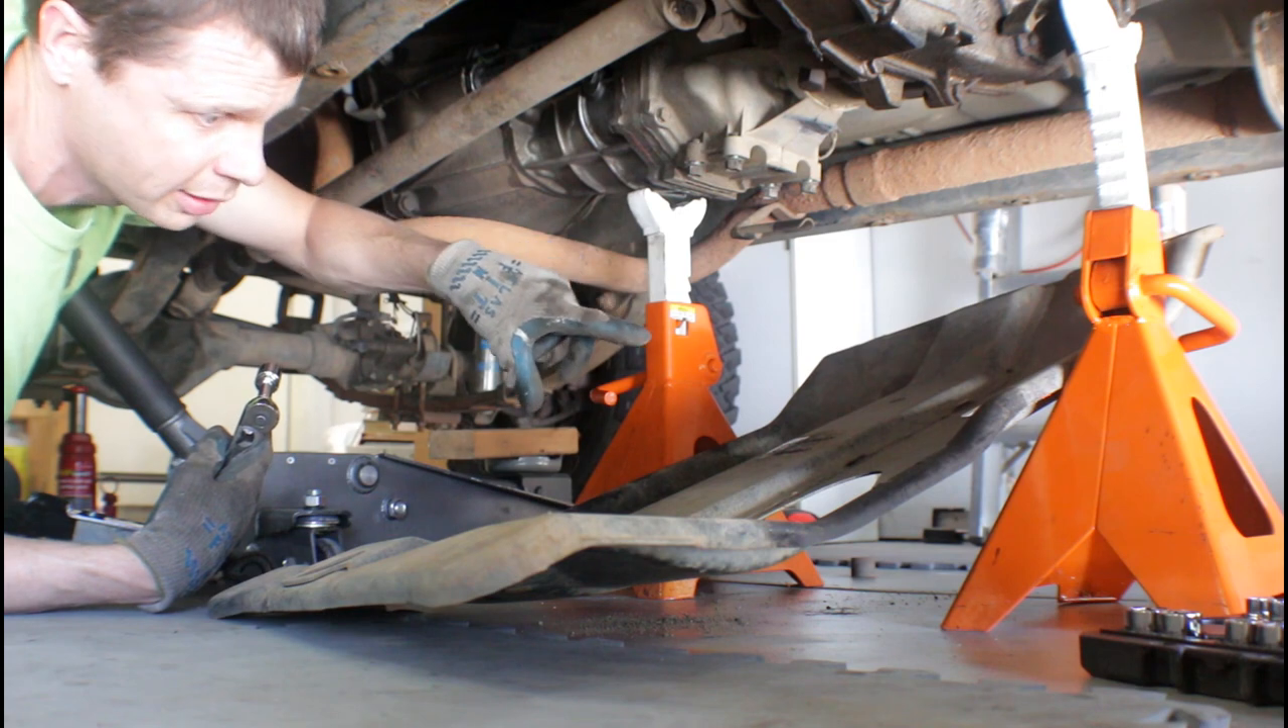So we've got the skid plate out of the way here.